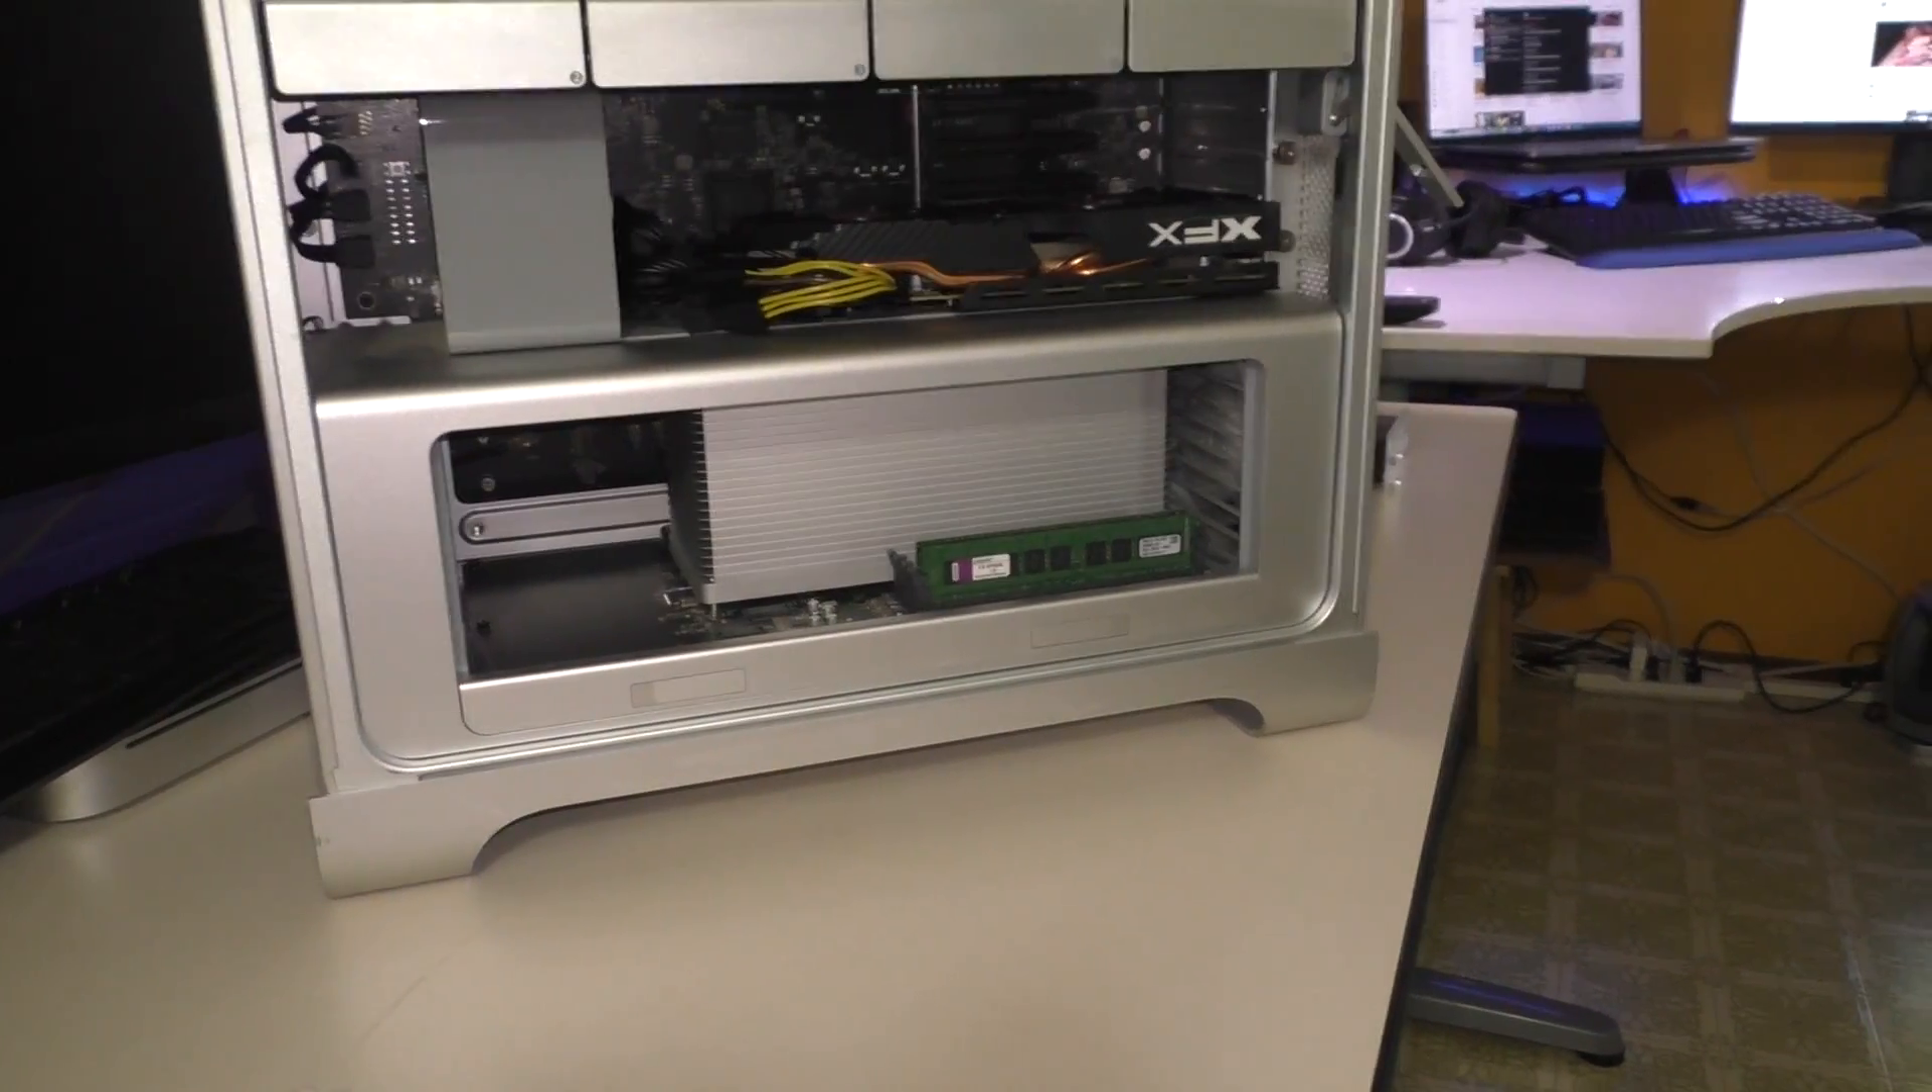And our graphics card upgrade is pretty much complete.